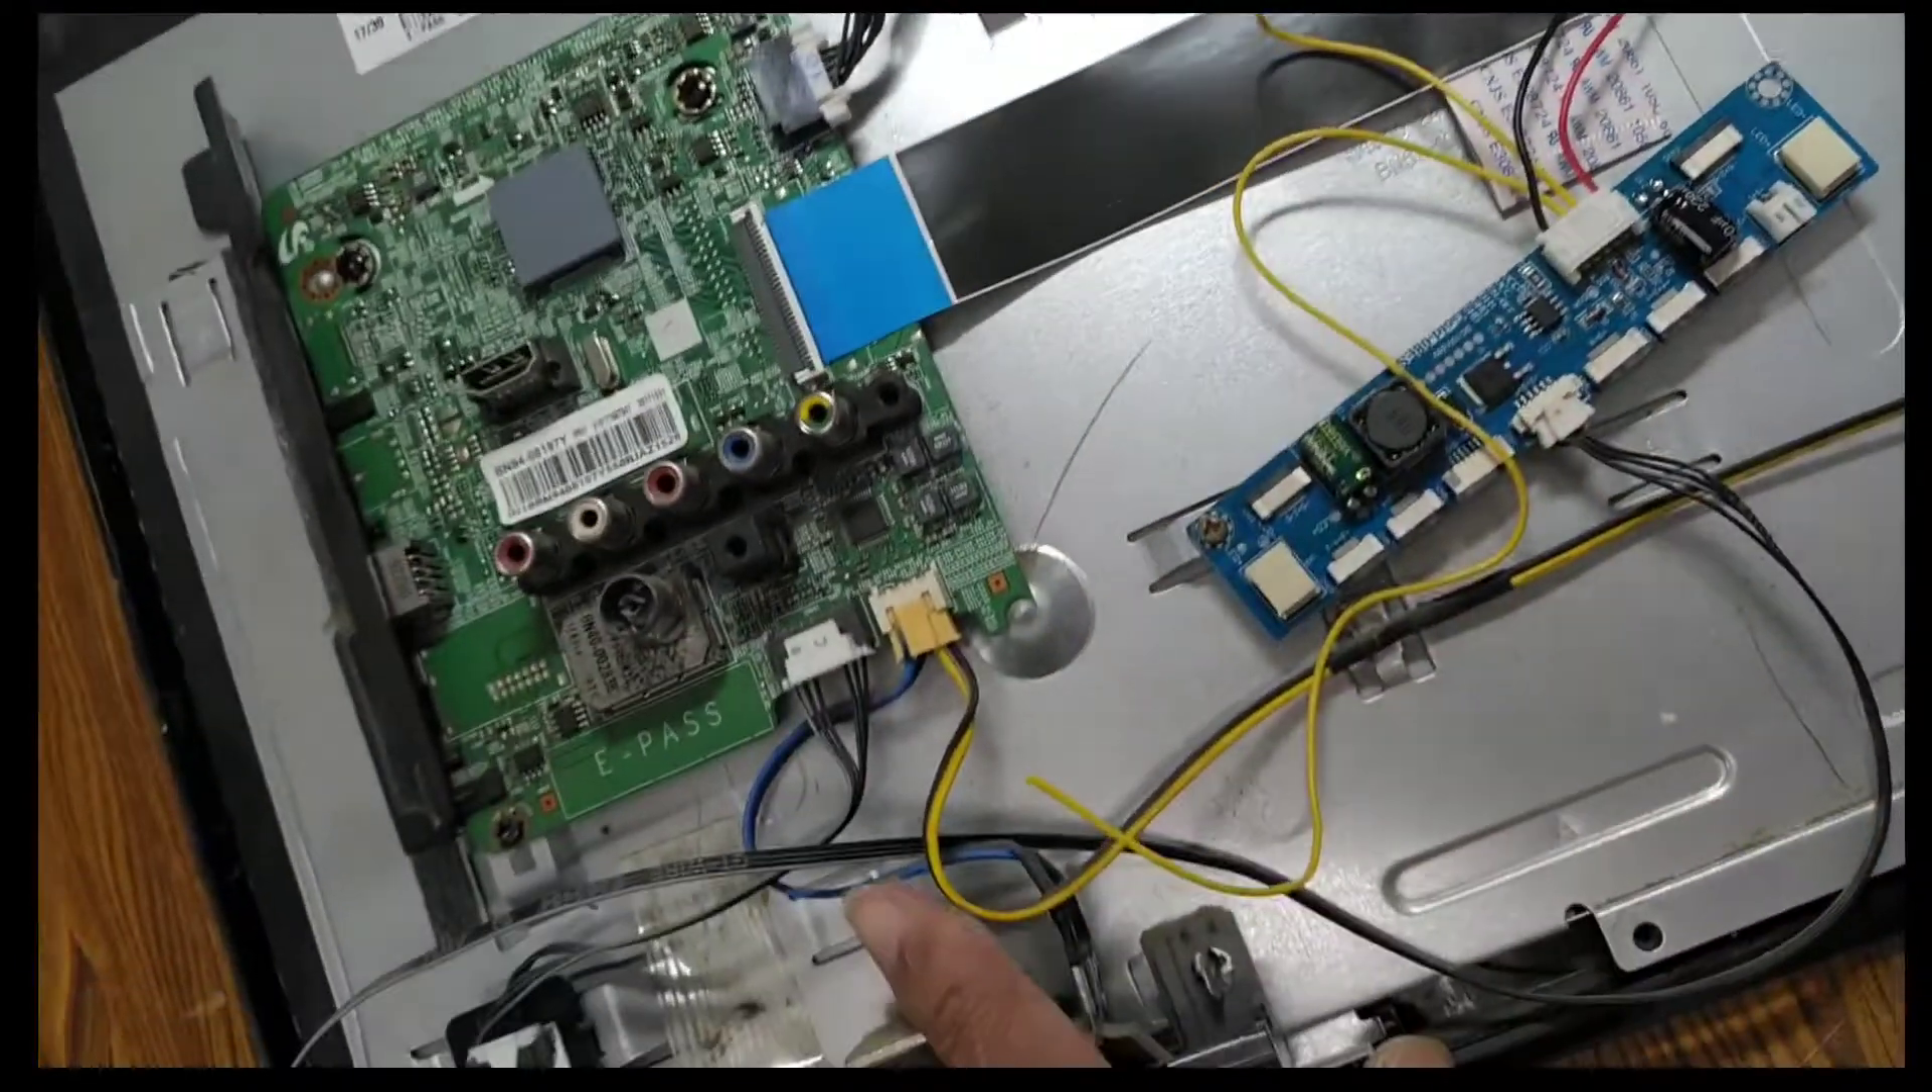यहाँ पर आता है इन्वर्टर बॉर्ड यह मैंने दूसरा लगा लिया है।